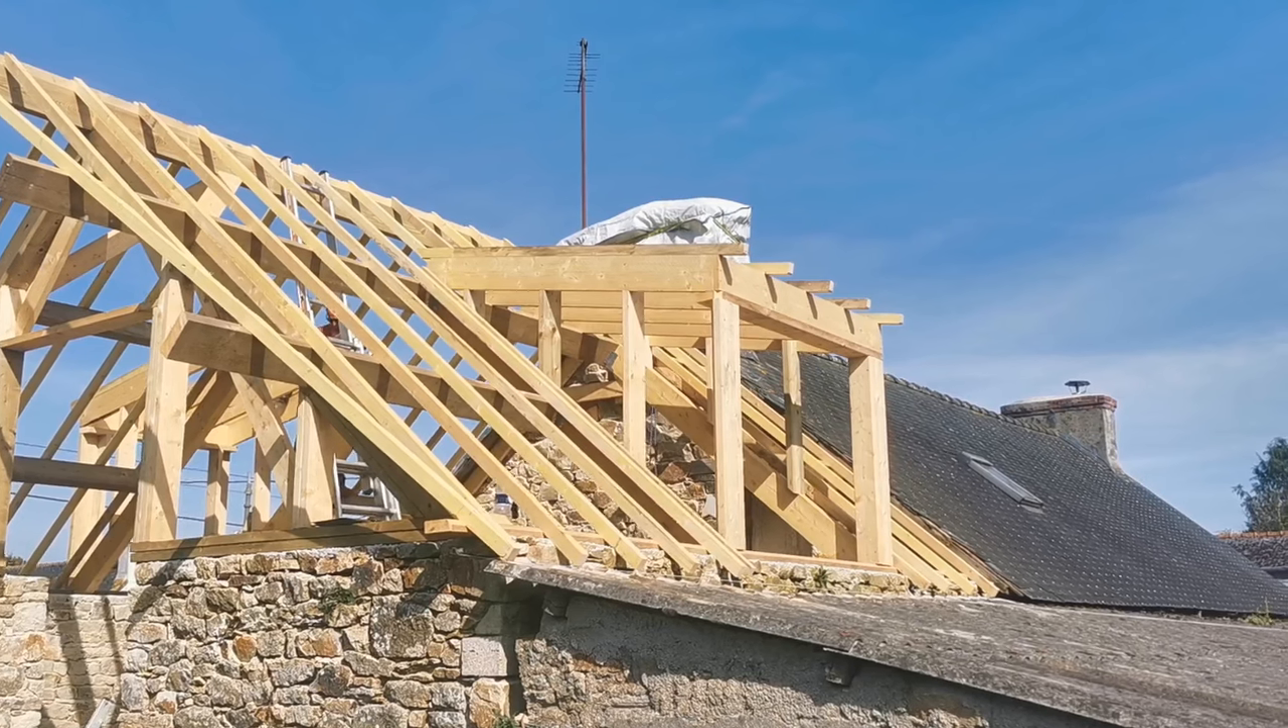Côté est l'ensemble des chevrons sont posés y compris sur la lucarne.